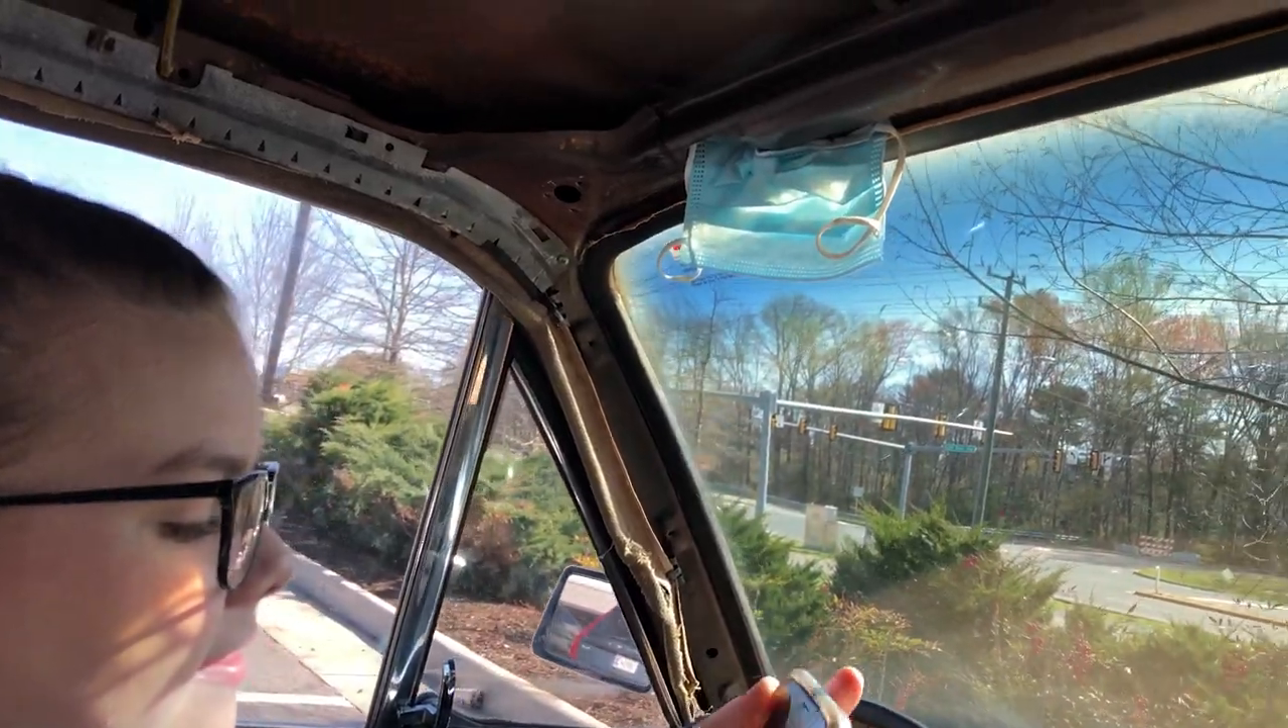We don't have our visors put in yet.